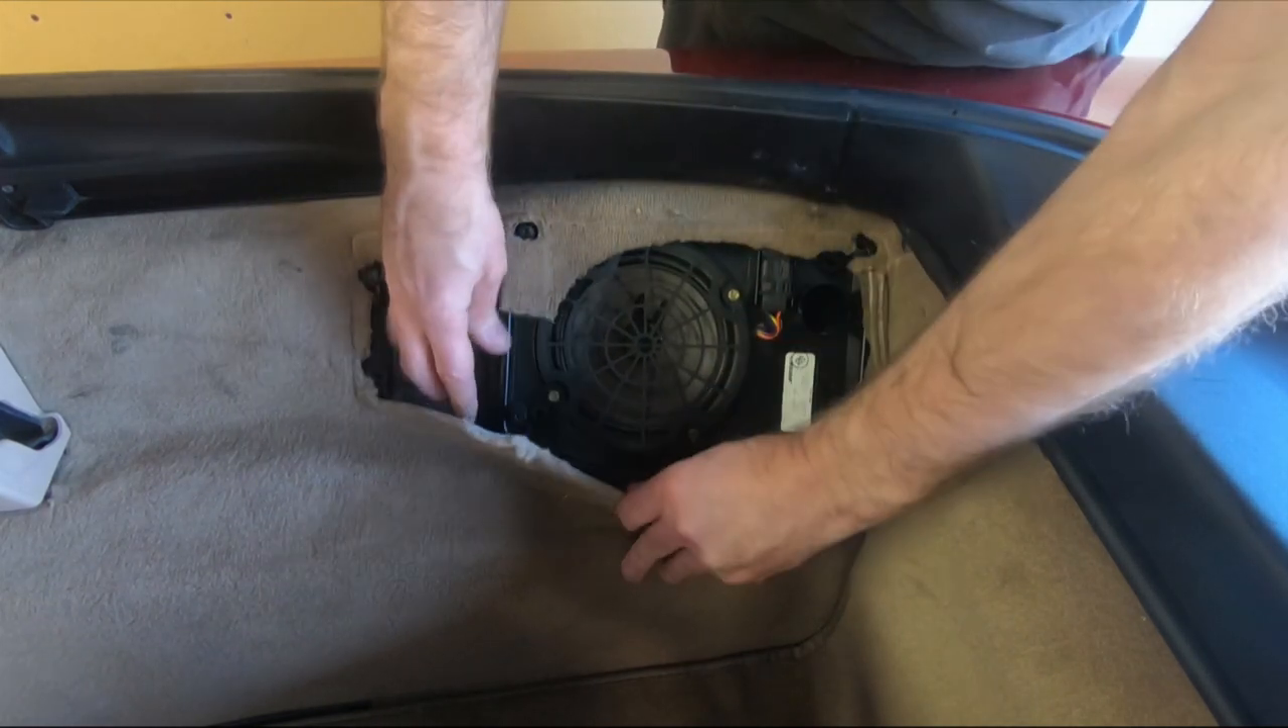Okay, the enclosure is back in the car.